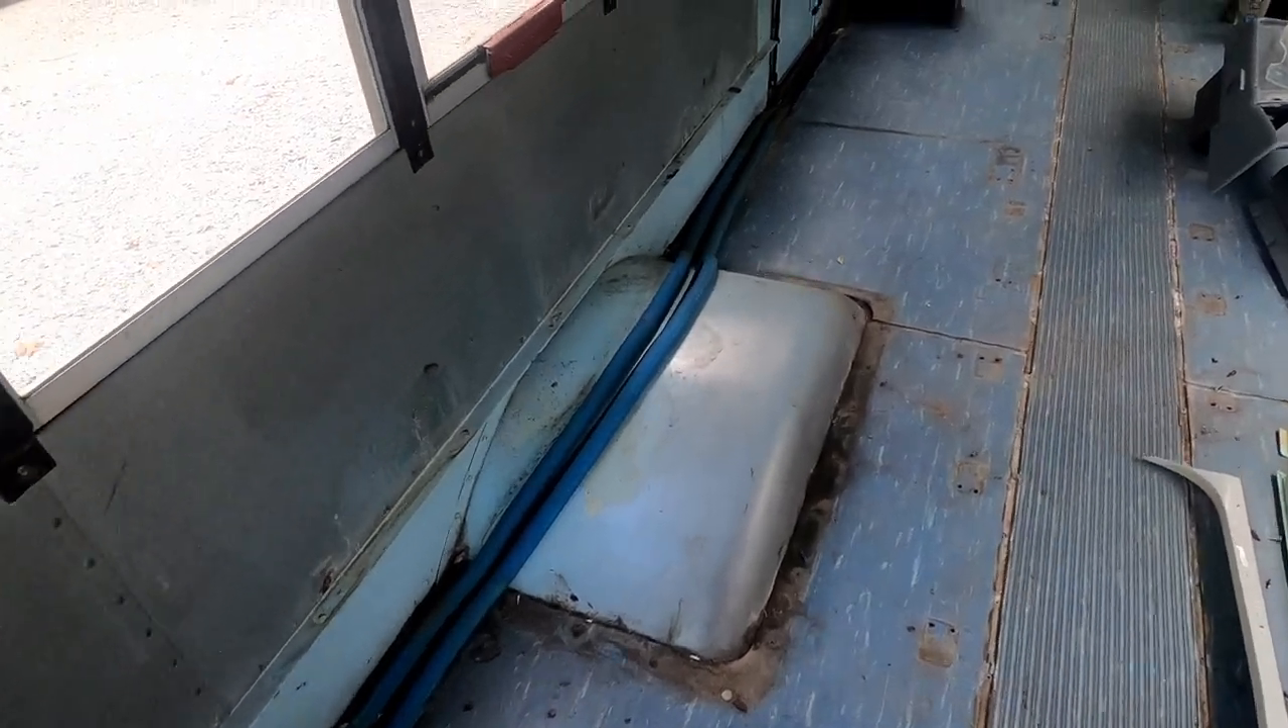Um, but just working on doing some of the, the front tear outs here because I still have to get, uh, all of these lines eliminated, which those are the, uh, the bus coolant lines, meaning, uh, antifreeze.